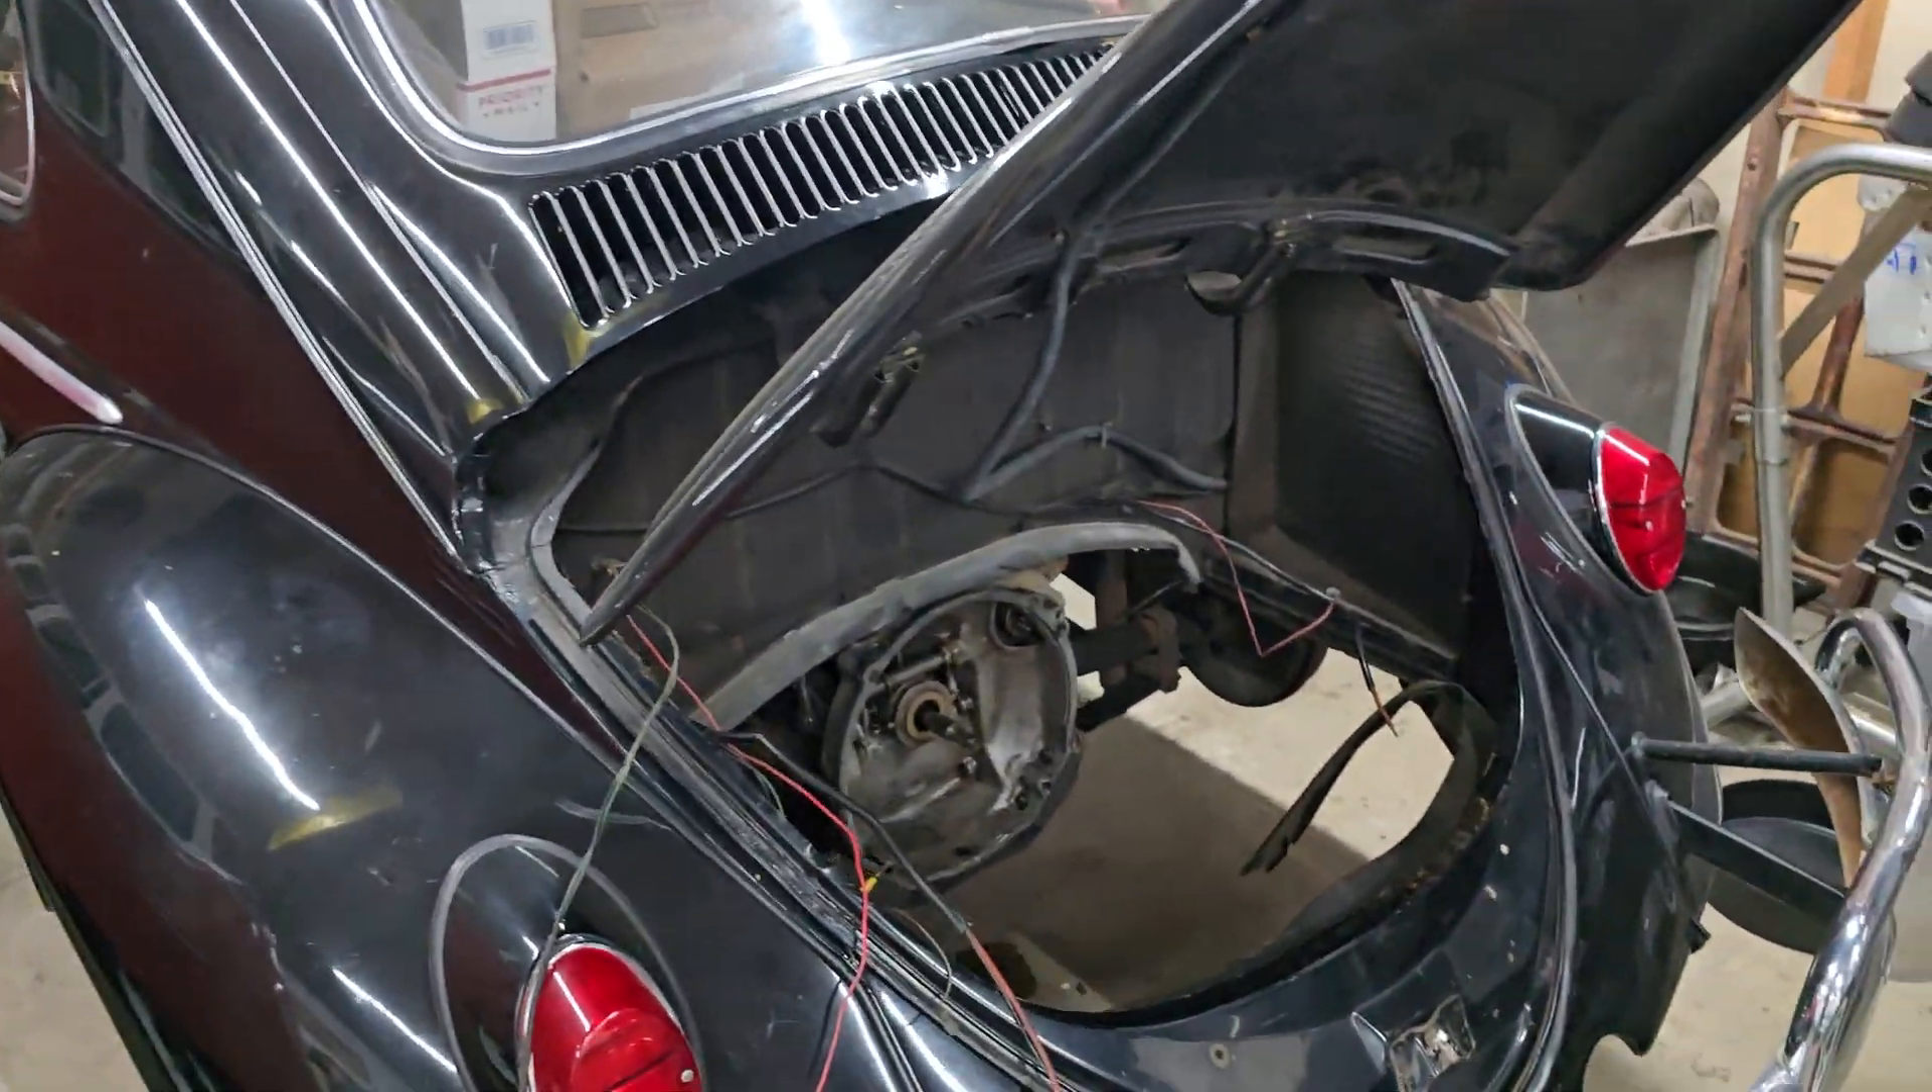And what Jacob did was he finished pulling the motor on the 63 rag top.